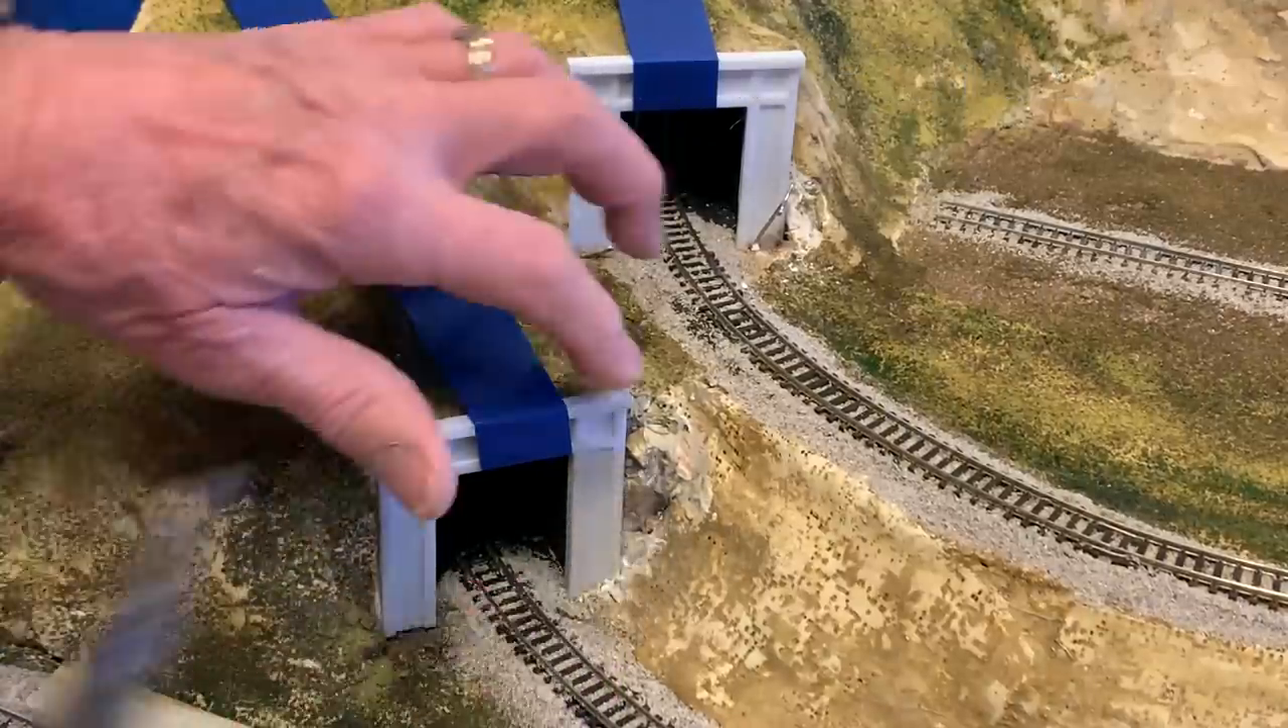Here I've installed two tunnel portals.